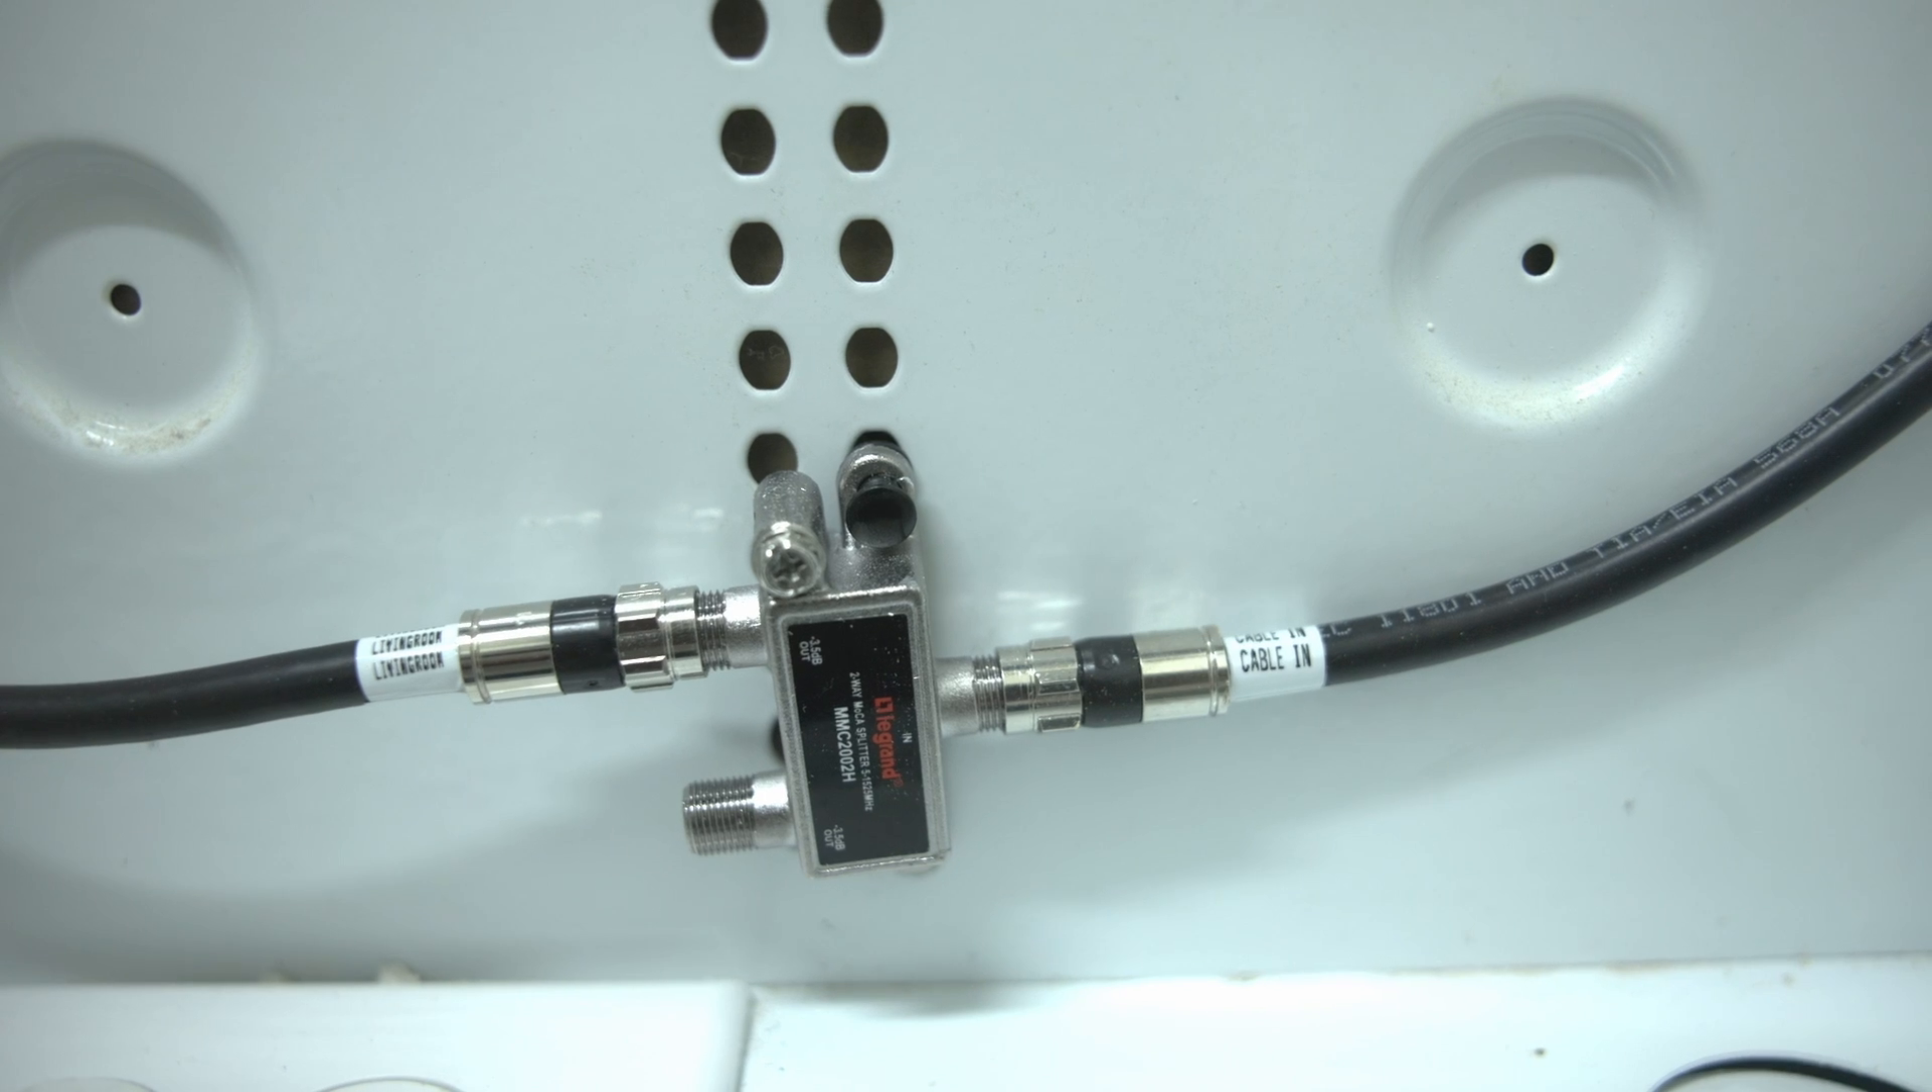We used a bit of Velcro and made a couple of loops and then we just went ahead and put the splitter in here and attached it to the panel and that's it.